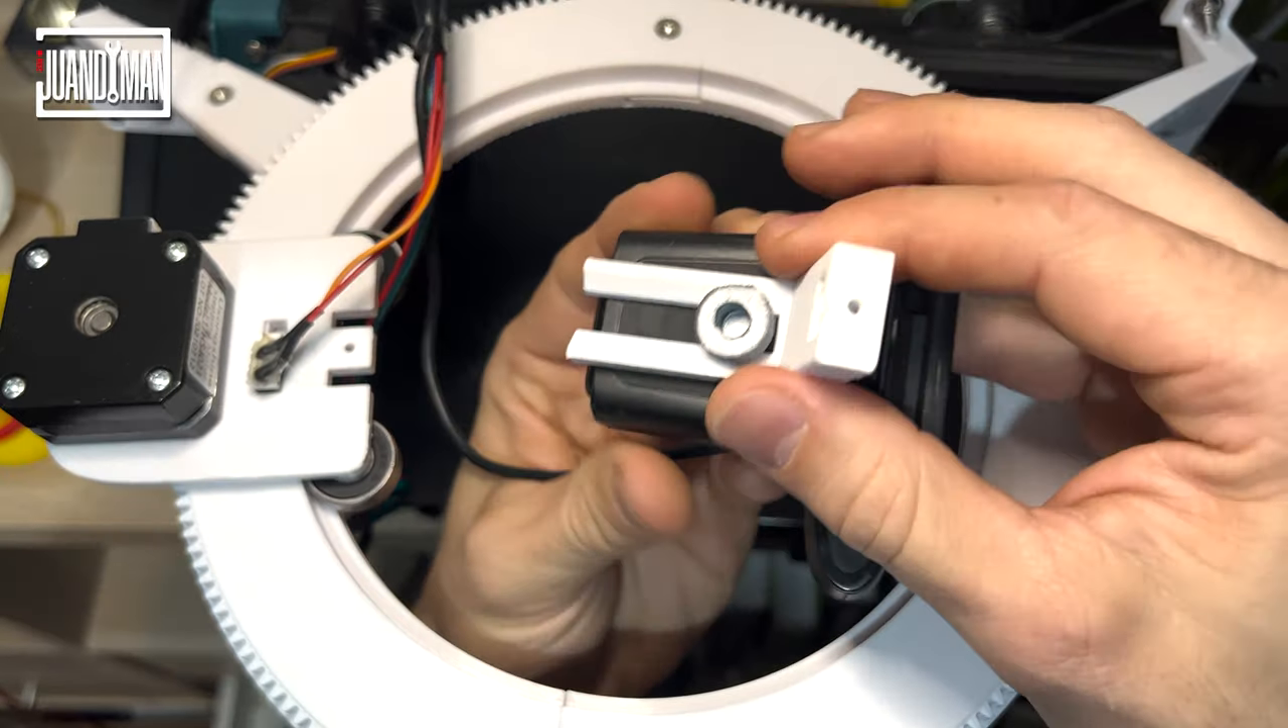Here you can see the holder of the camera mounted to the webcam.